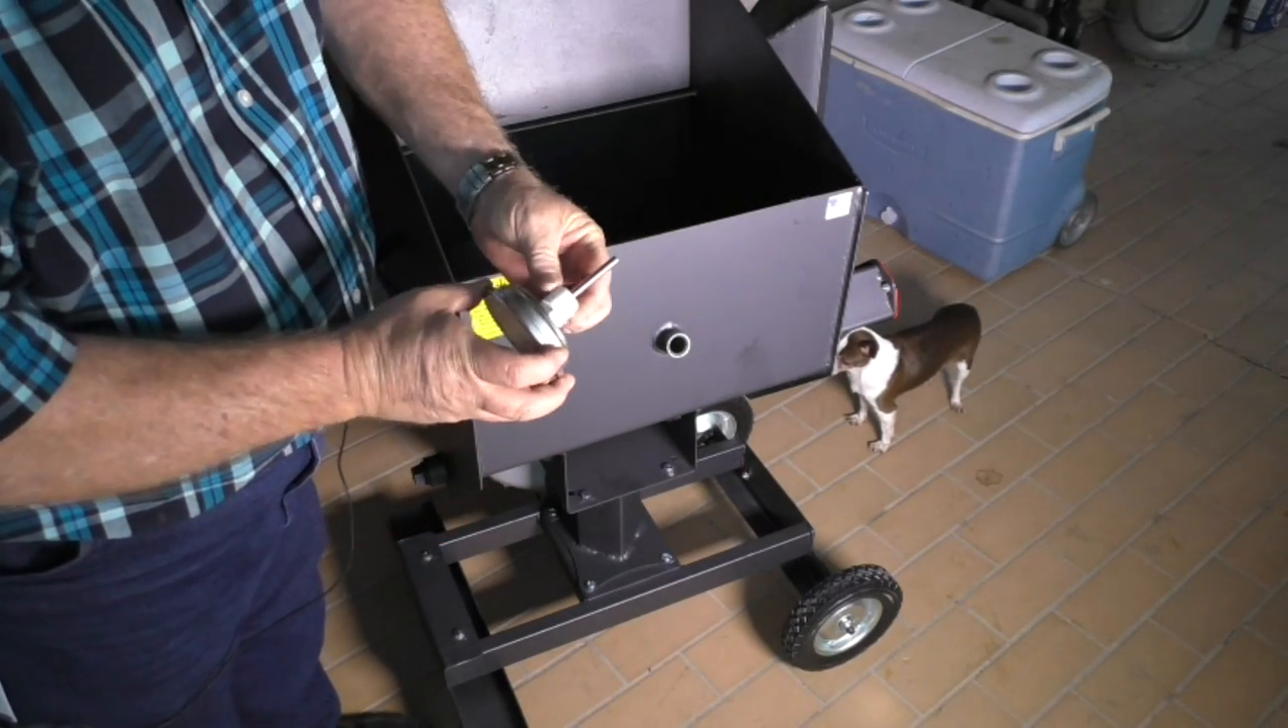Okay y 'all basic assembly is done. I still need to put the thermometer in it.